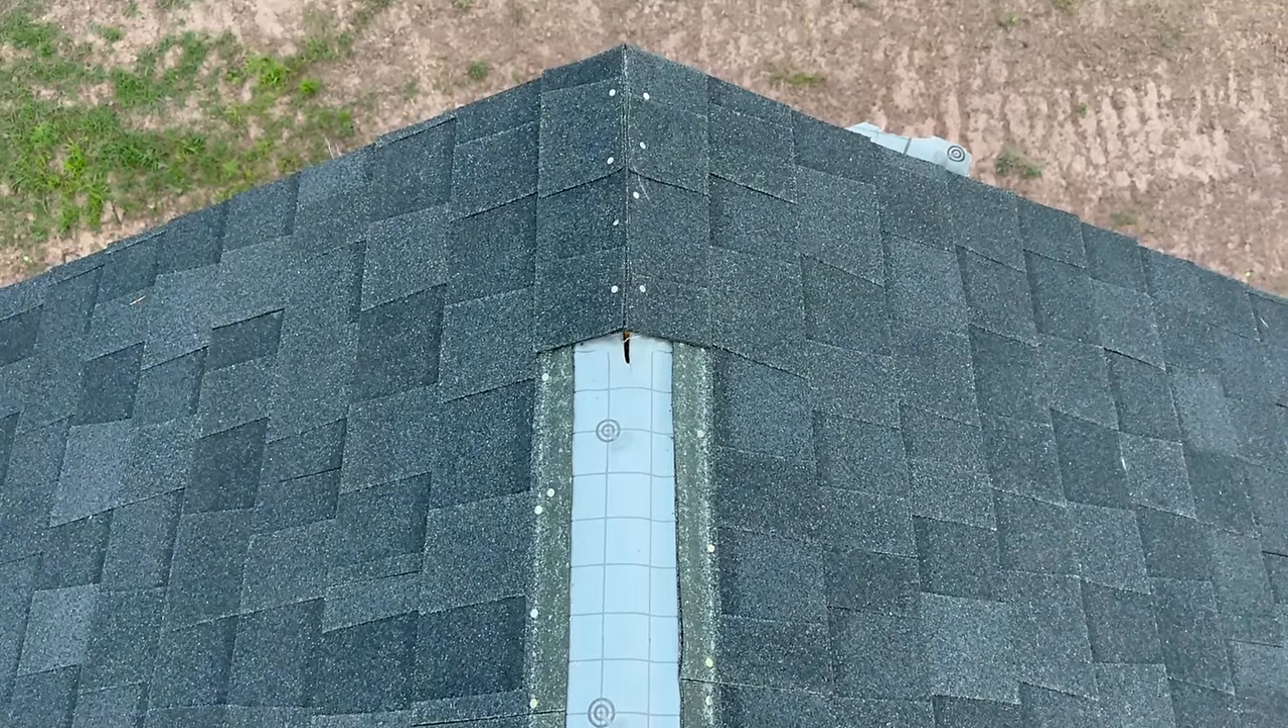As you can see the buttoning up of the last full shingles is complete and now i'm ready to begin the venting and the caps to finish off the roof.